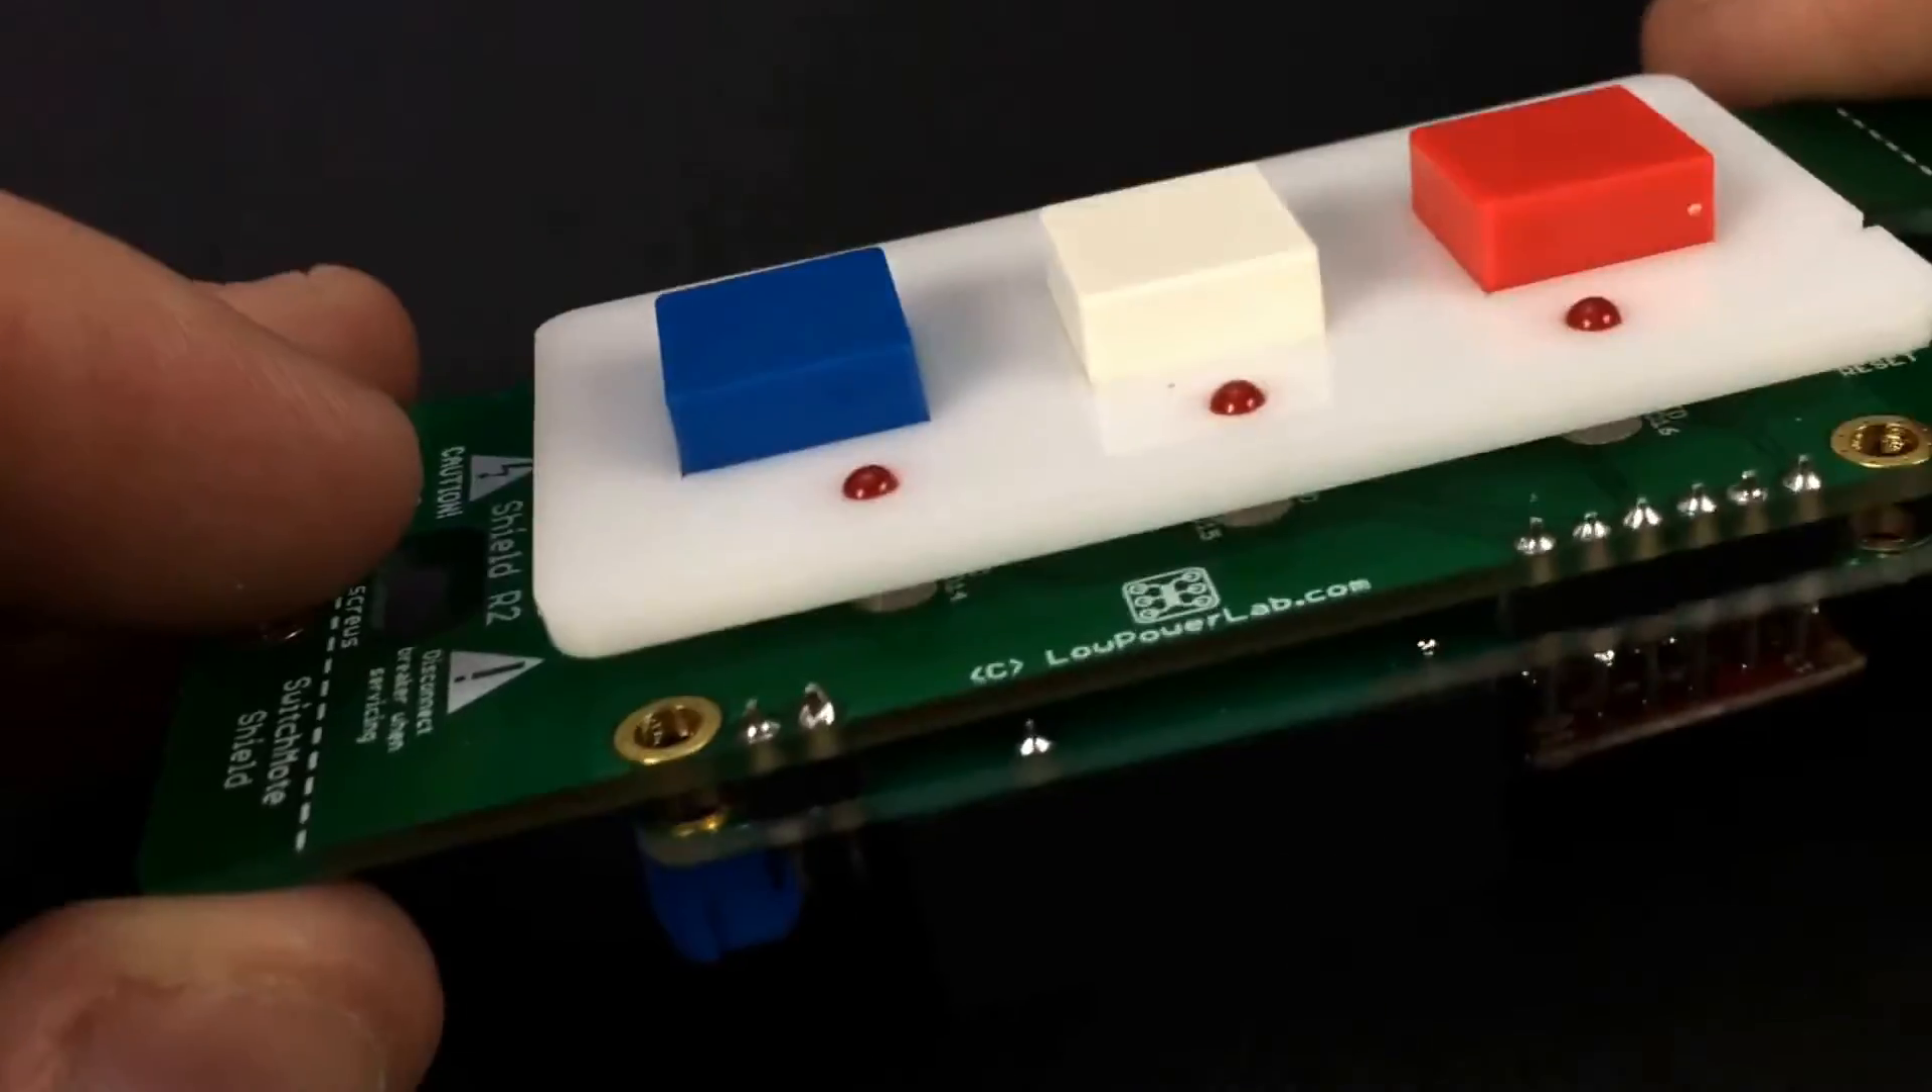Okay, so we've got the top part of the shield mounted to the bottom part.